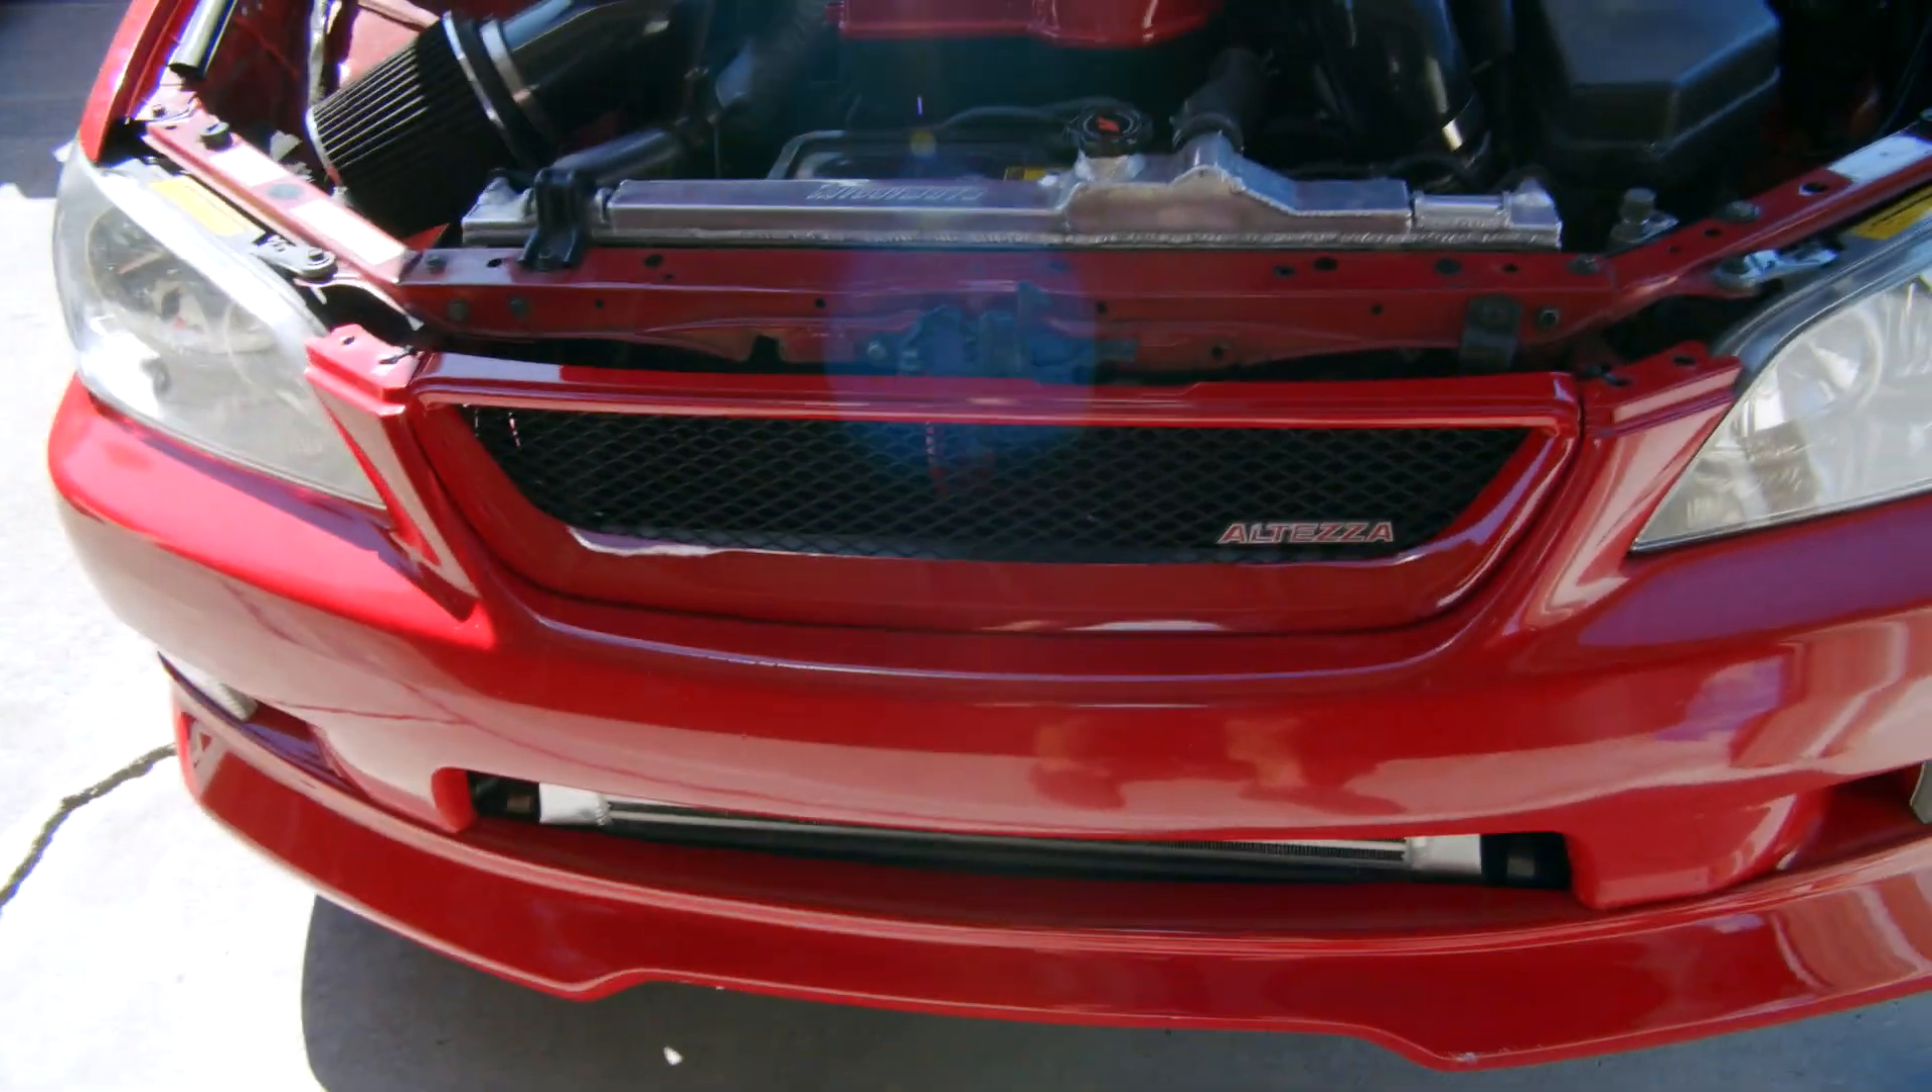Check this out grill's mounted perfectly now because the intercooler sits low enough to where it's not bending this bumper up.